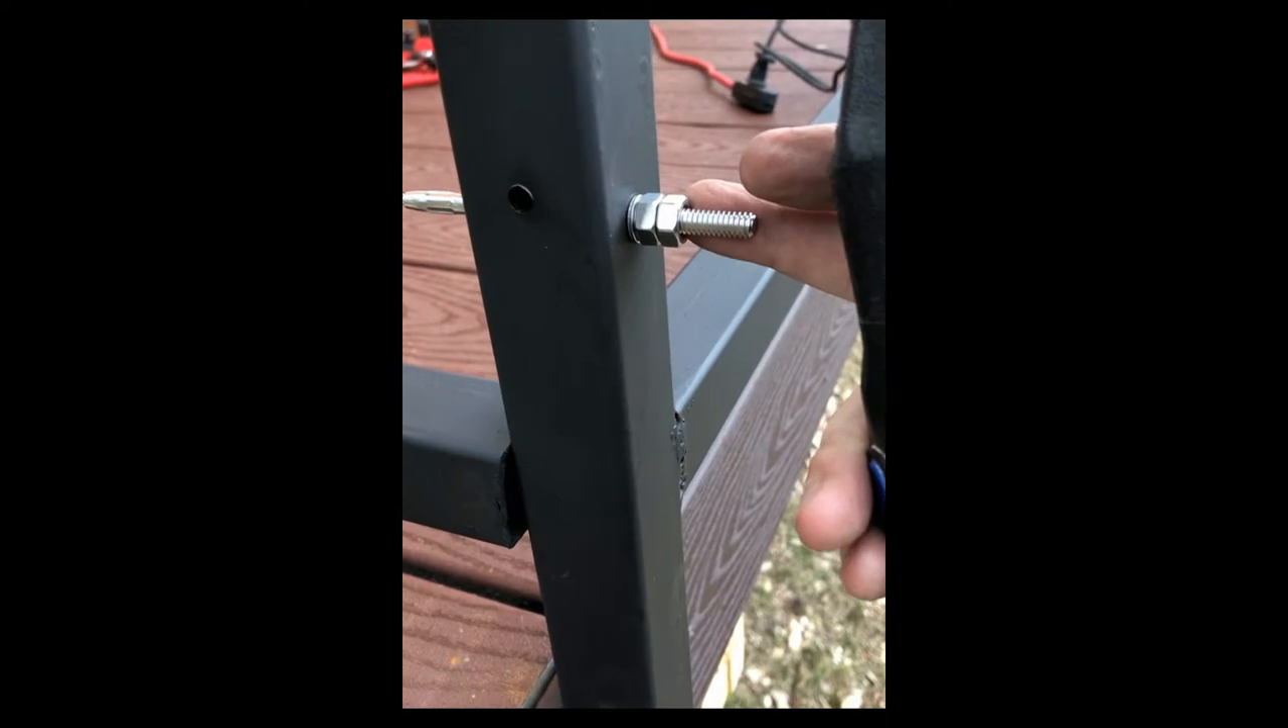I've added an extra nut down here on this one on the bottom you can see.